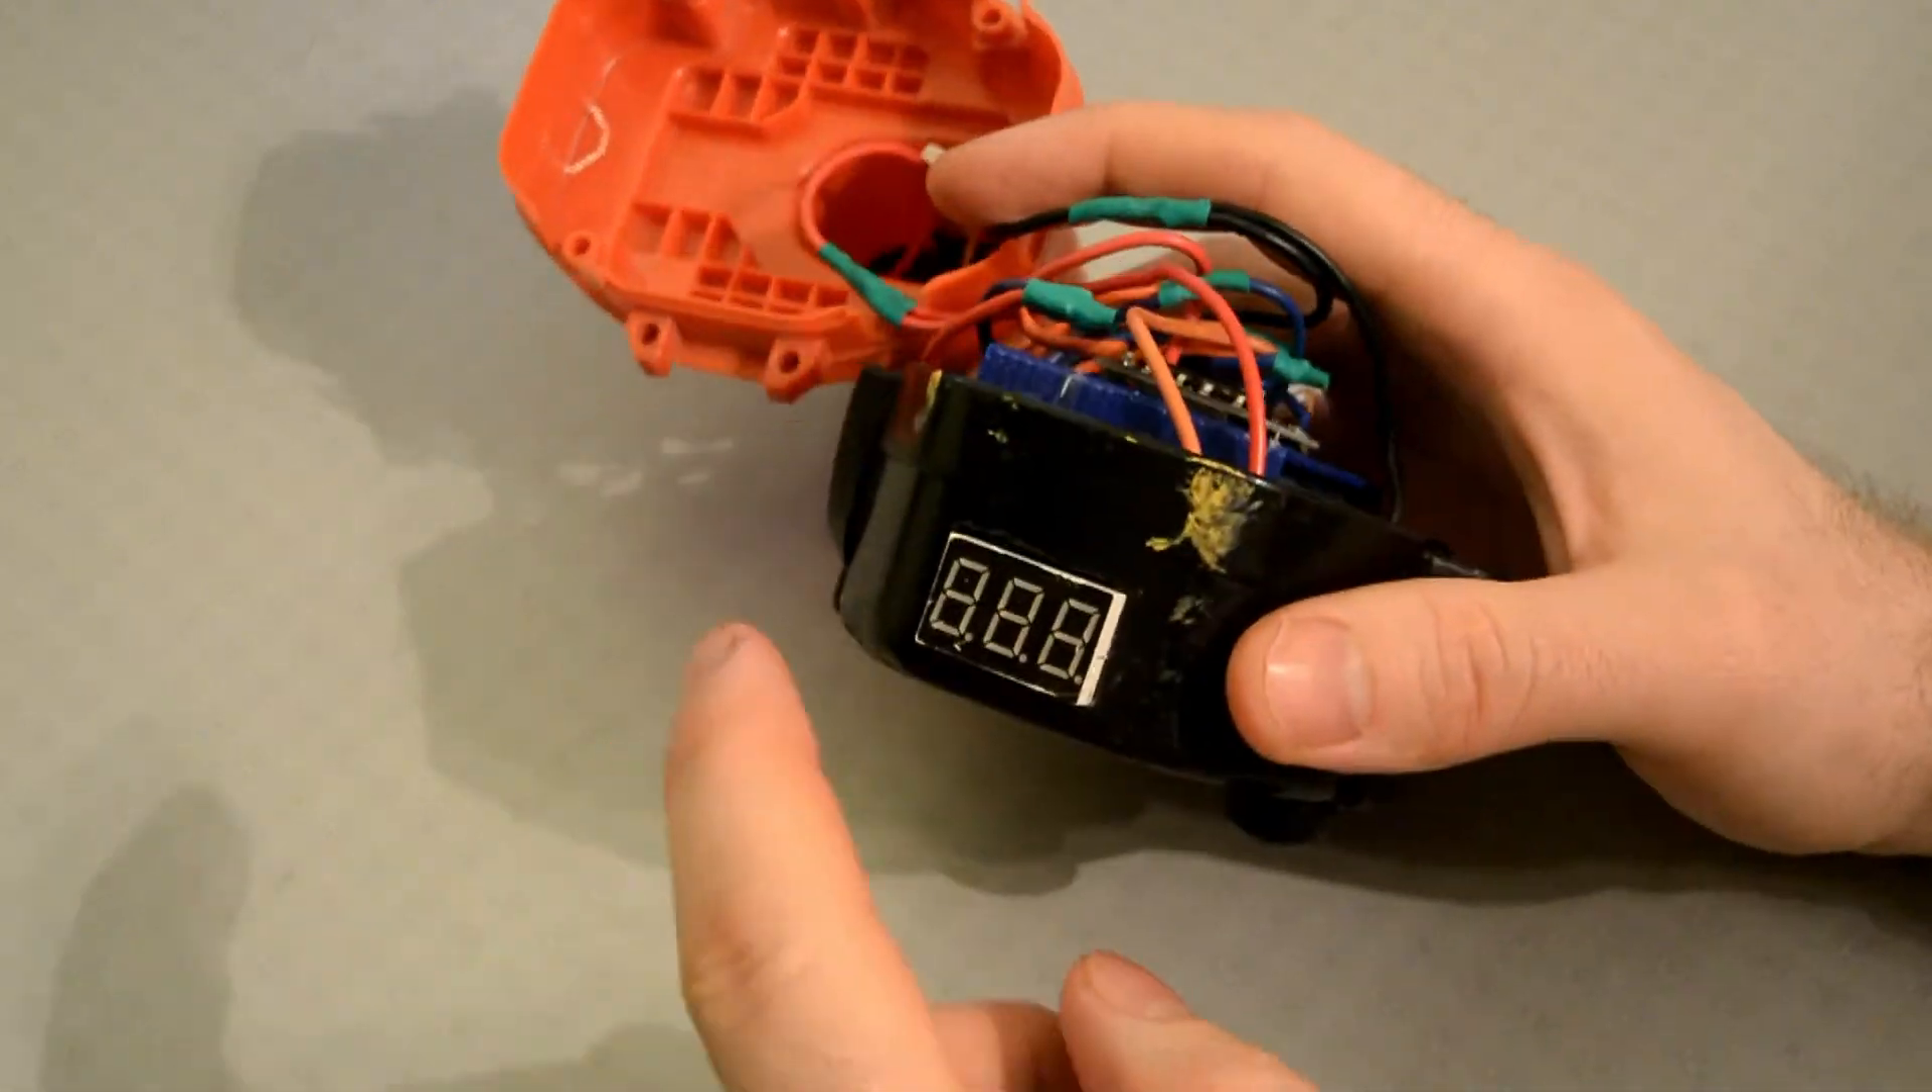Сюда я вставил вольтметр просверлил дырку.